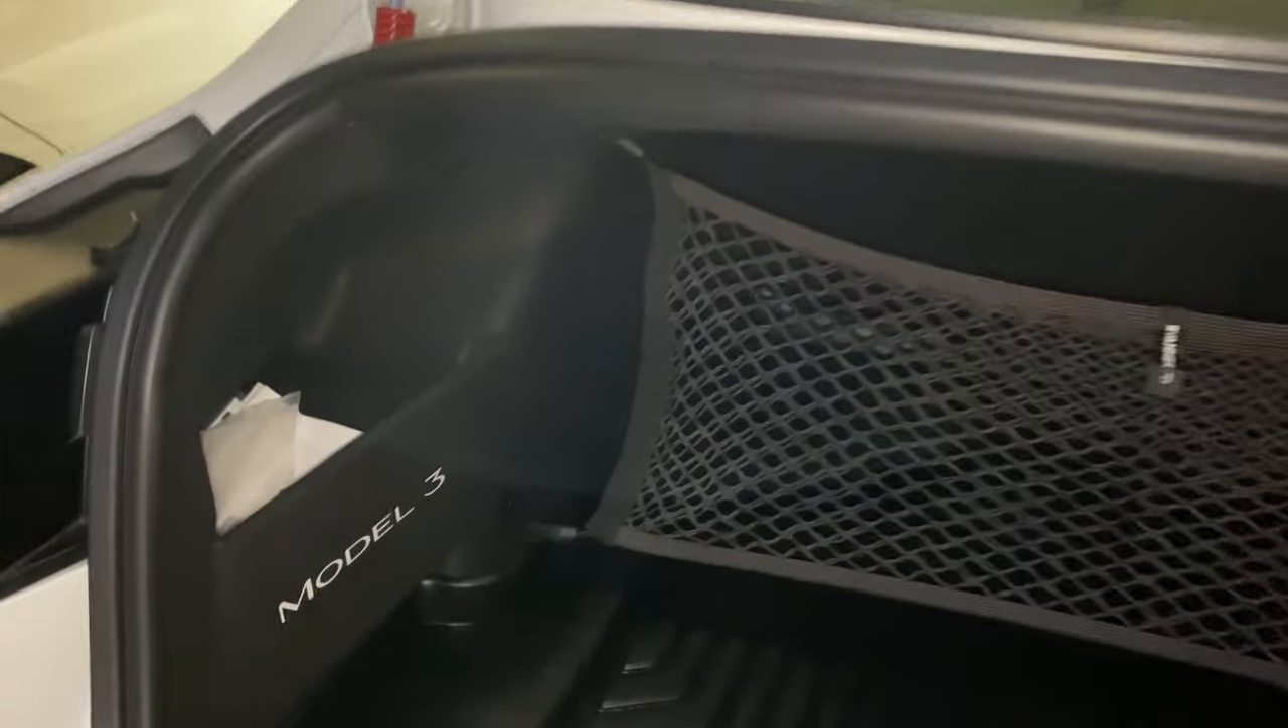So I have the net installed.